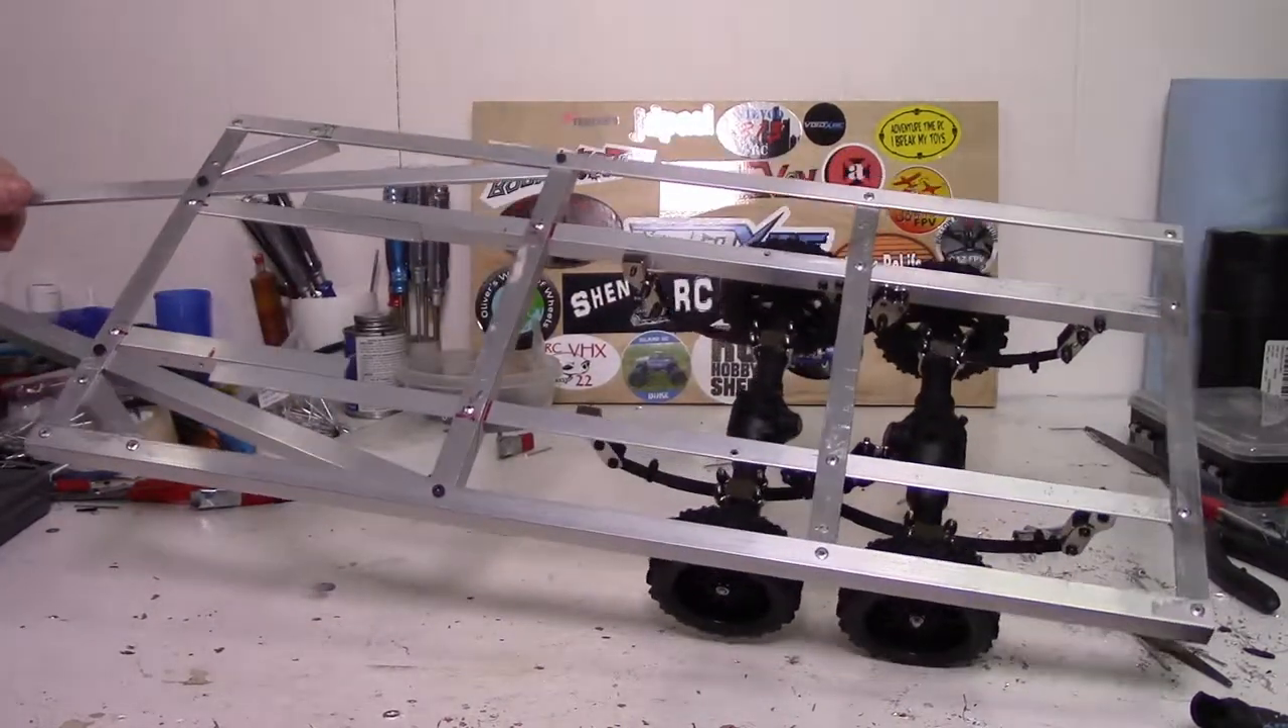I've basically got the frame done.